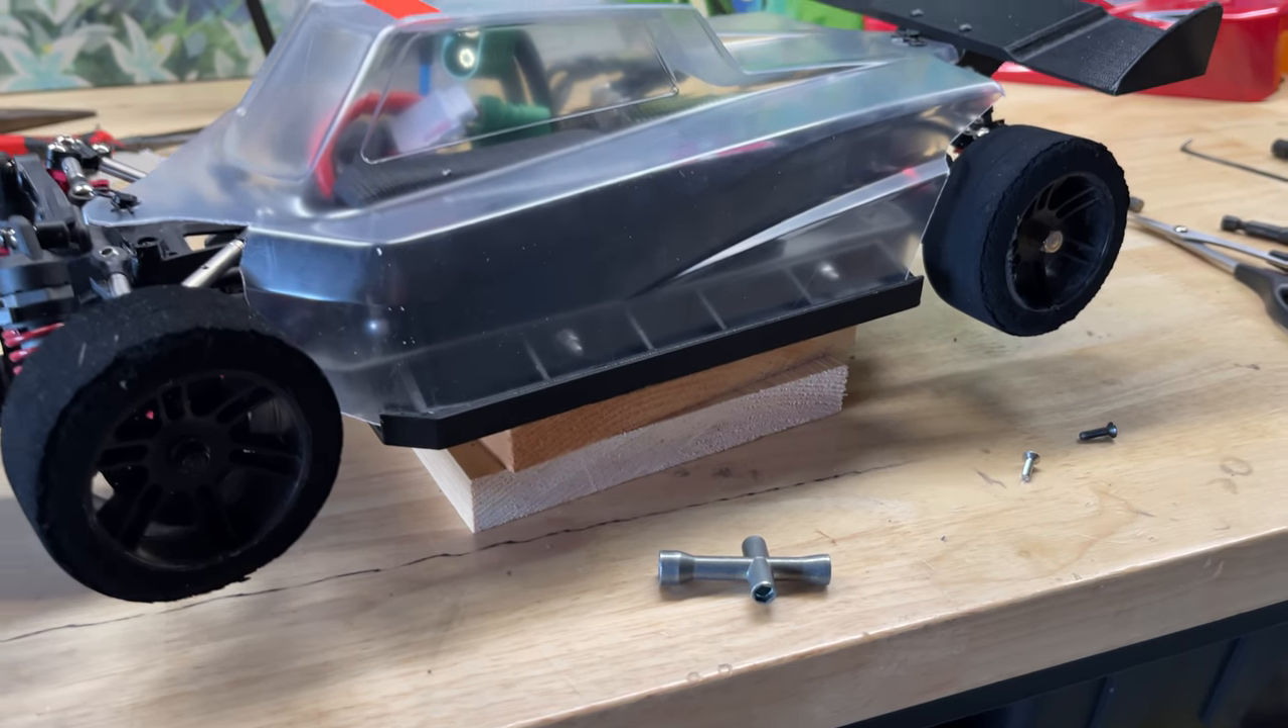All right so i got the side skirts on and this is it for now.